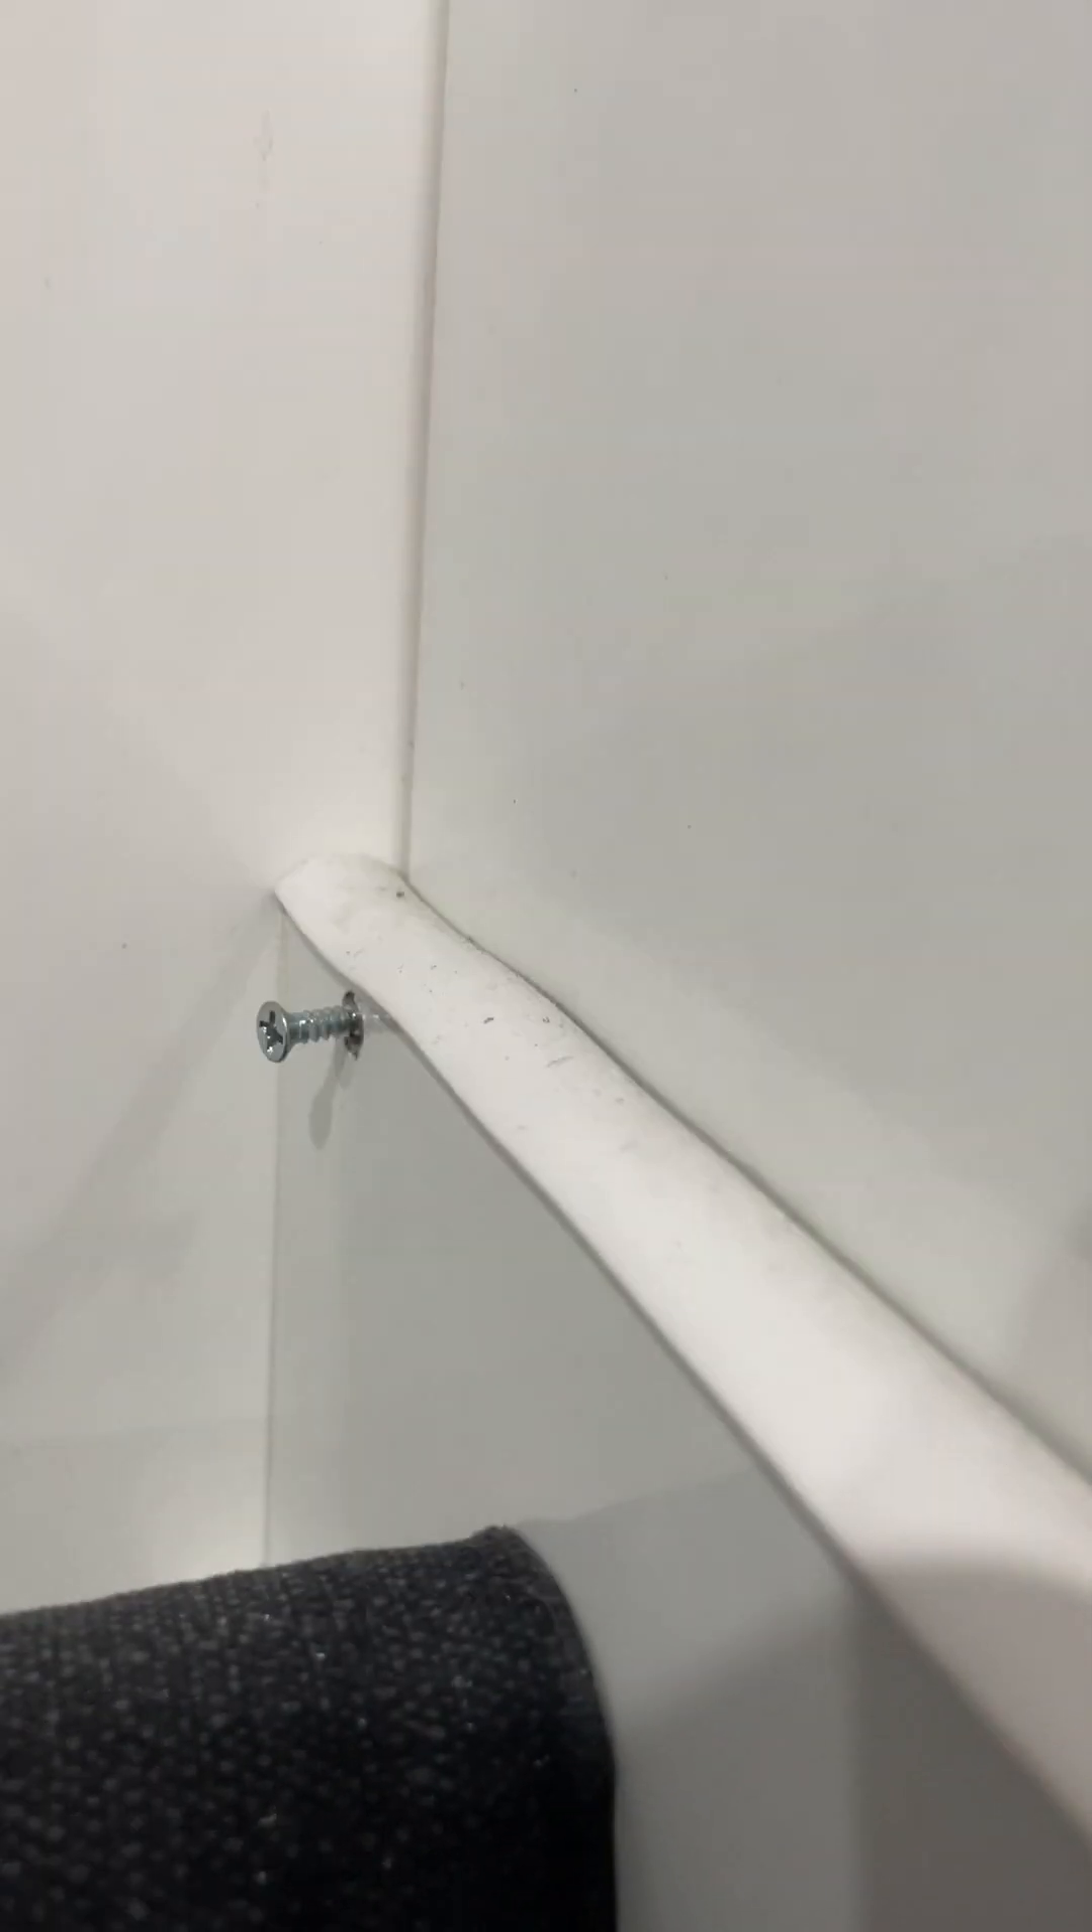We've got a half hanging out screw over here.